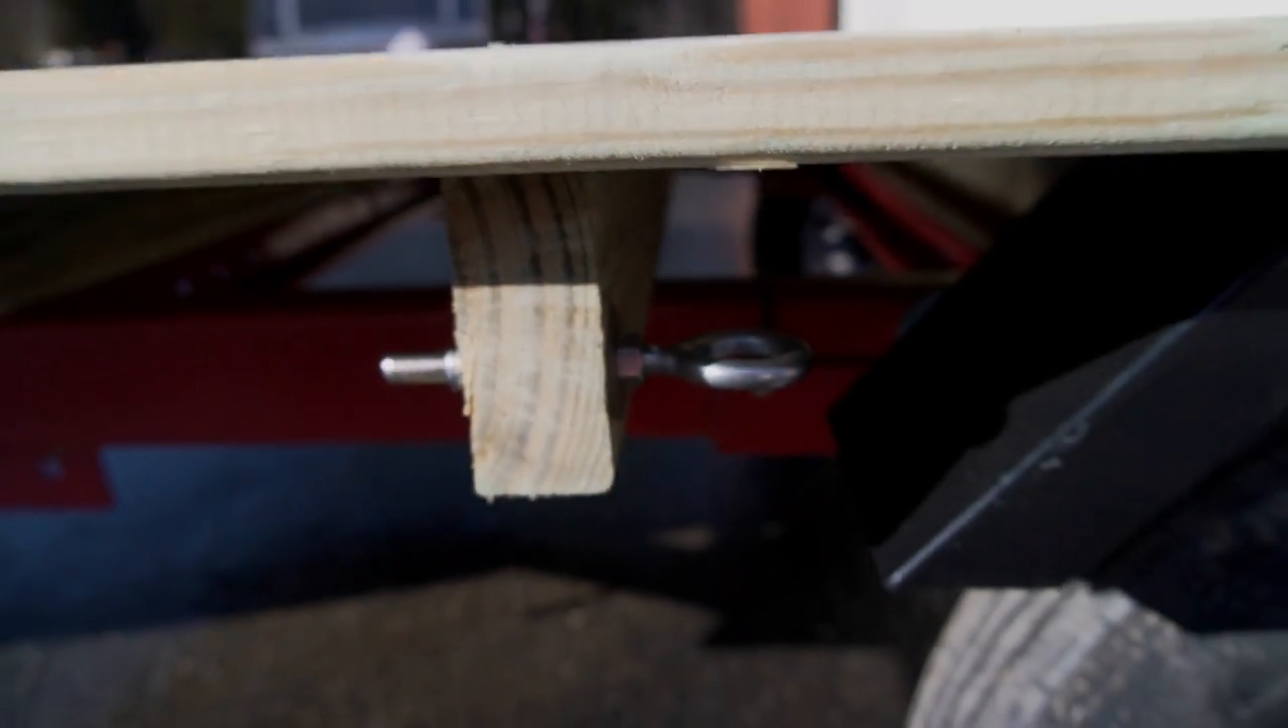We did add some of these eye bolts there just for tie down purposes.